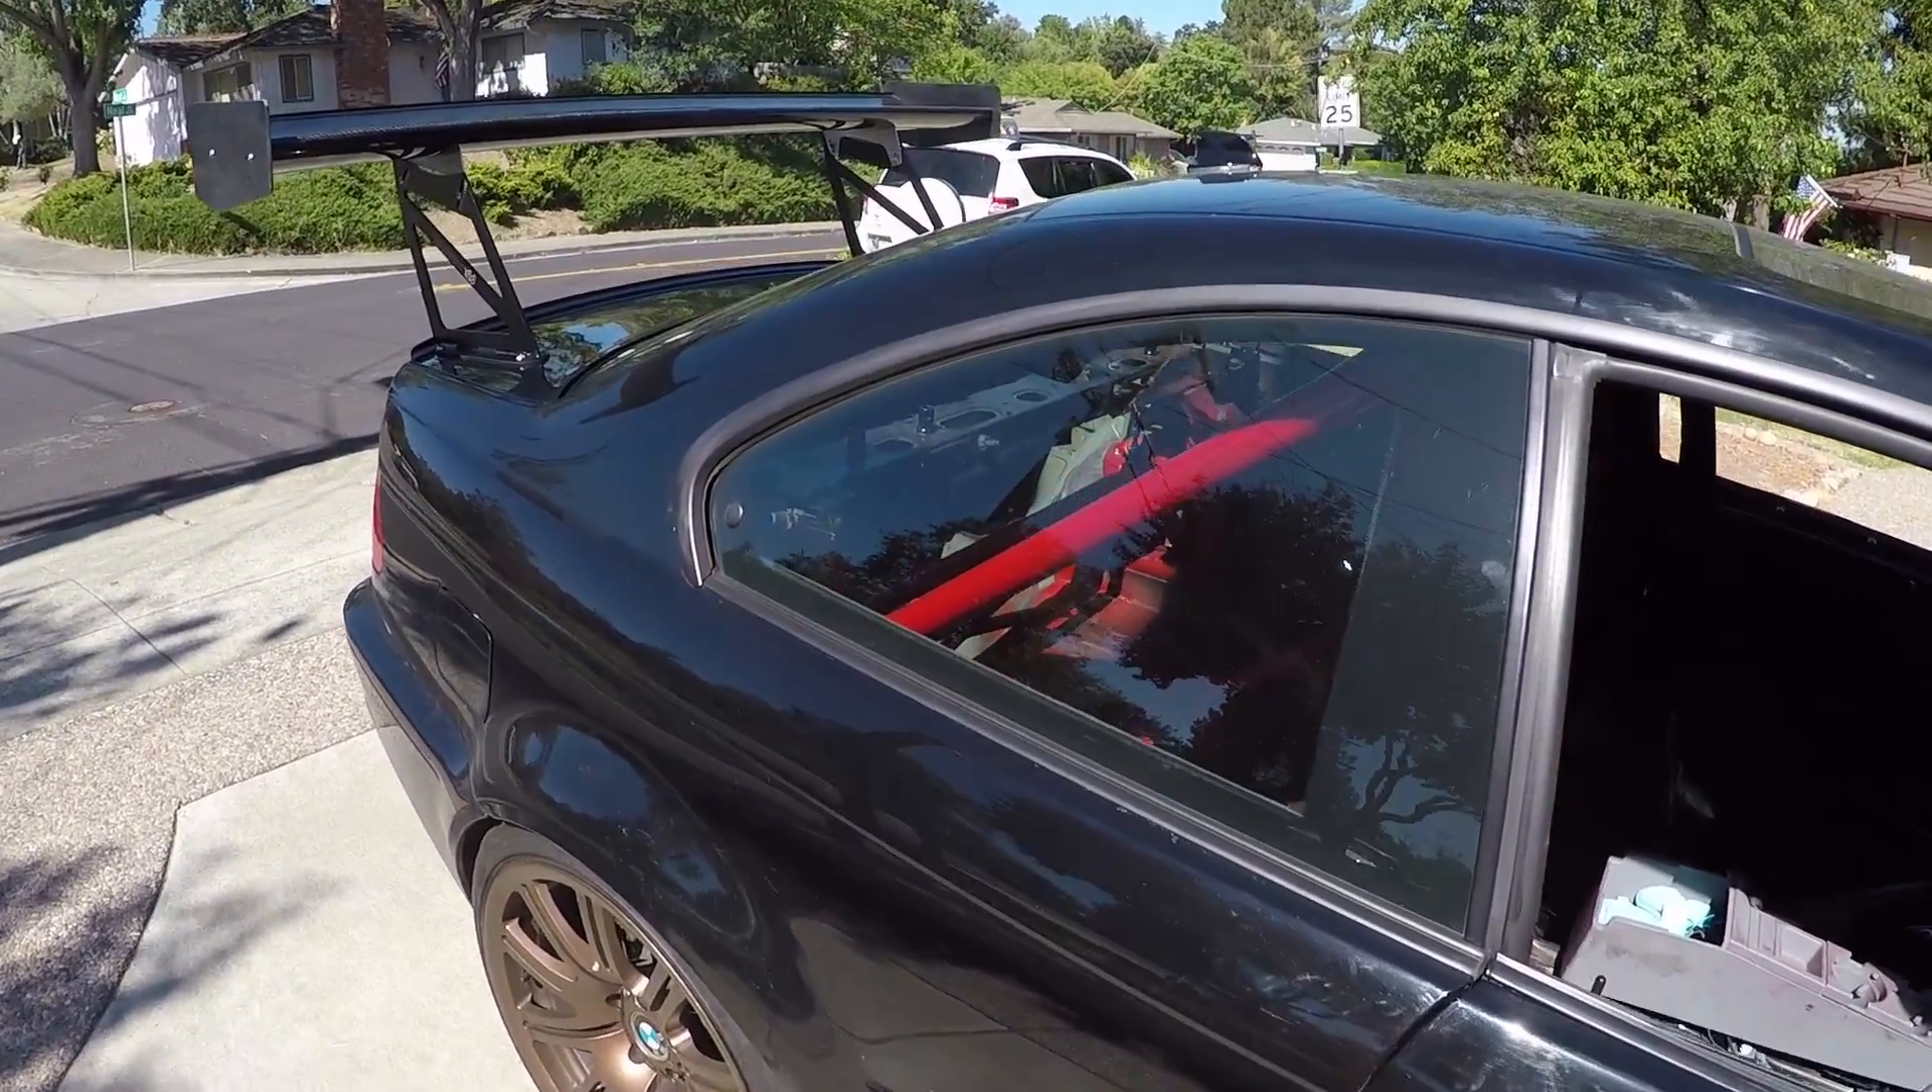So the wing's installed, everything done.